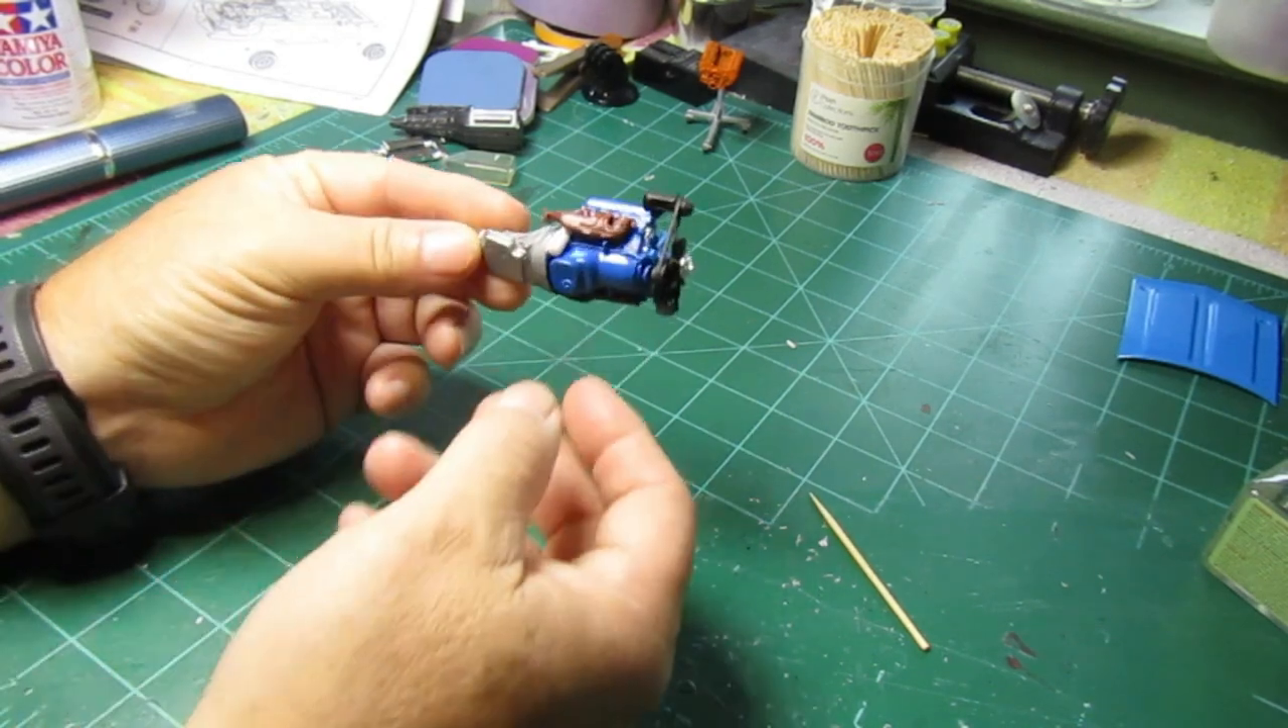So I've managed to do the engine and the transmission. And it went together really good.